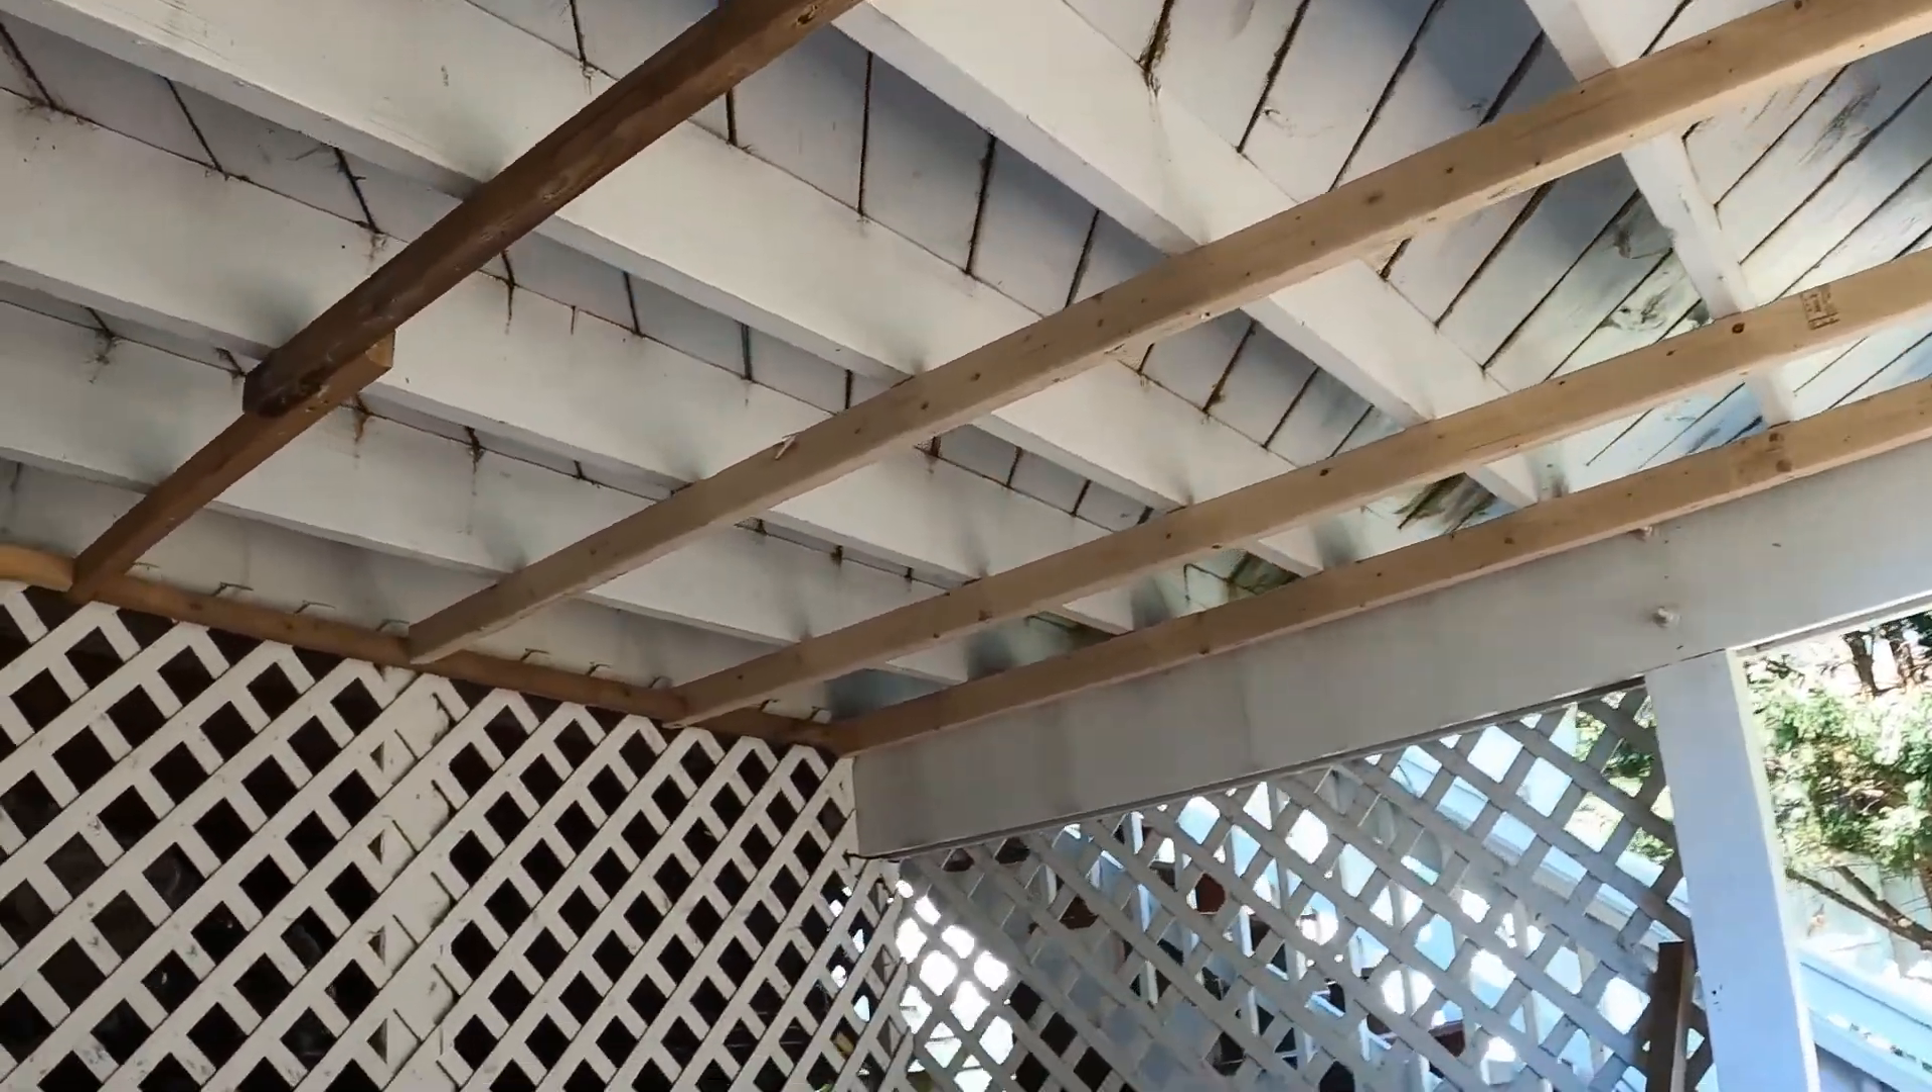Aquí ya tengo puesta la madera Que va a ir Donde va a ir clavada la lámina.